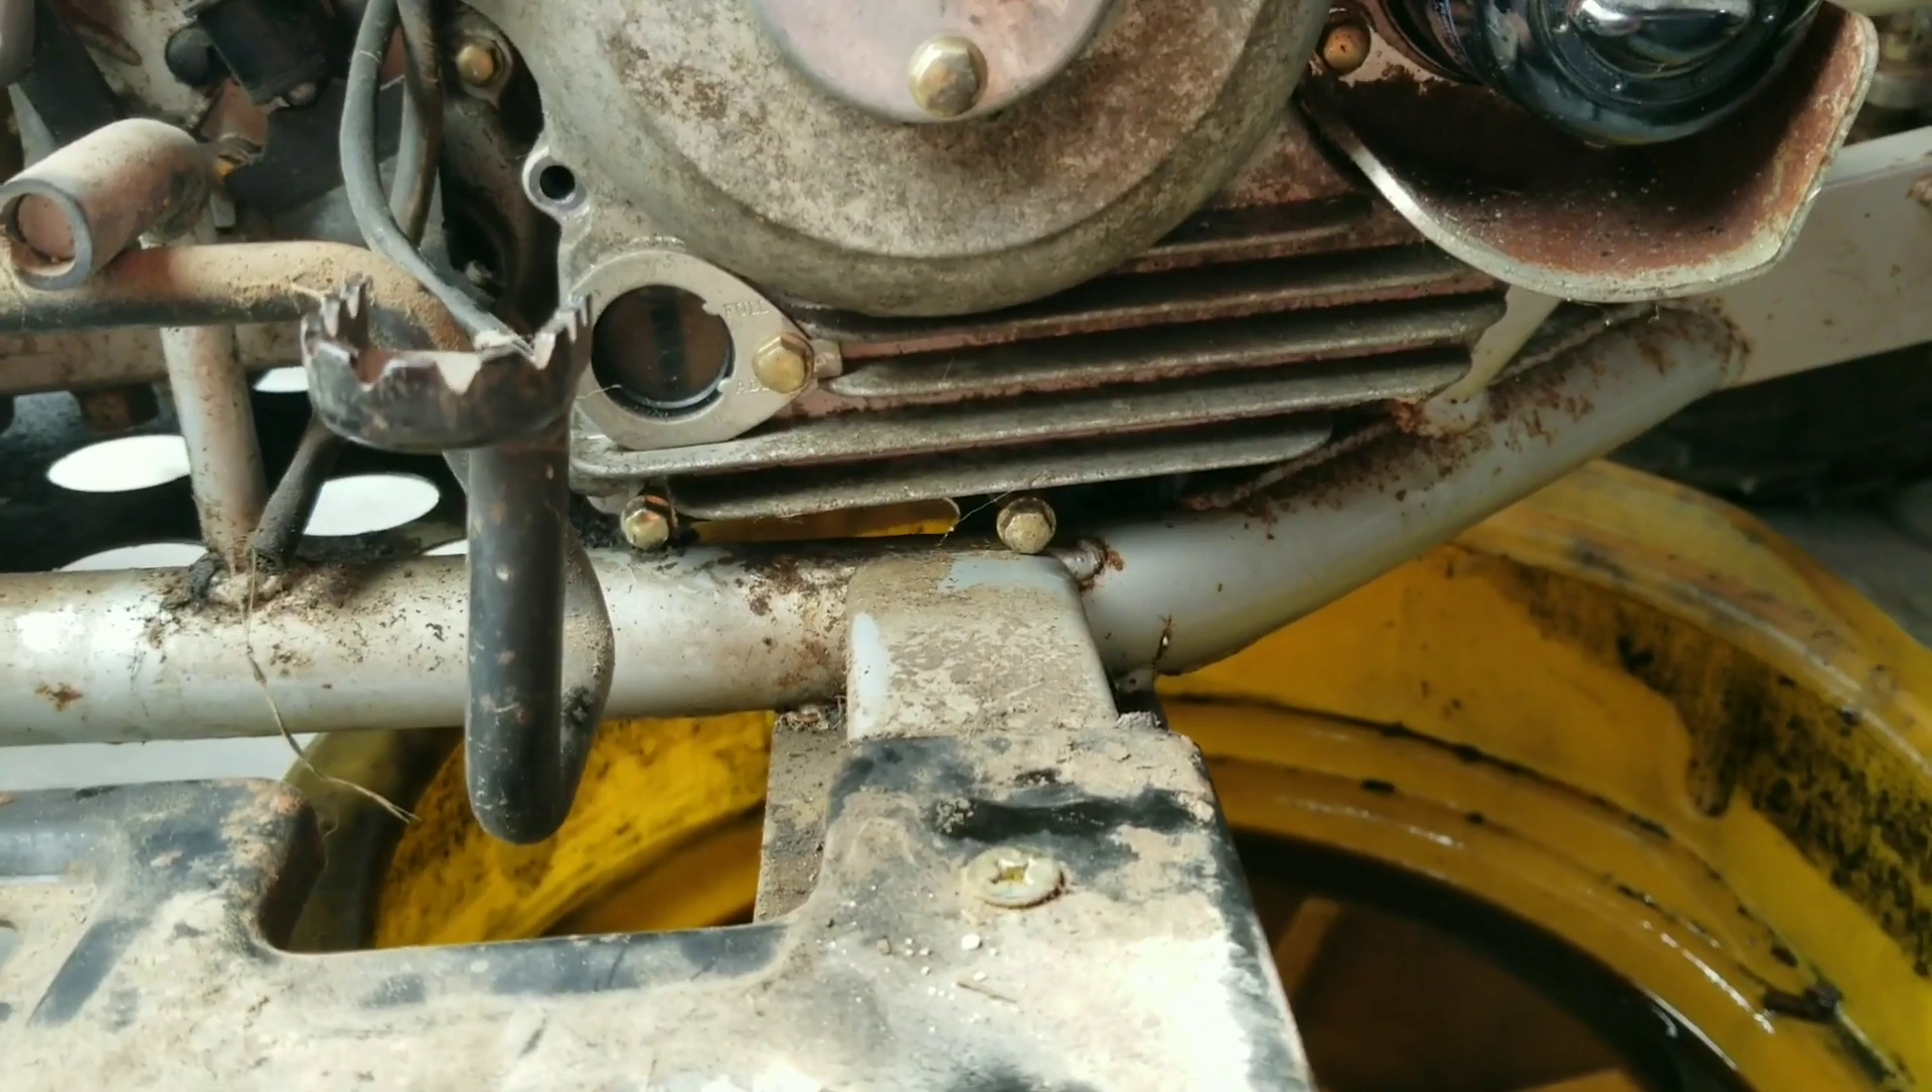These bottom two bolts will not come out they touch the frame they're just barely not enough clearance.